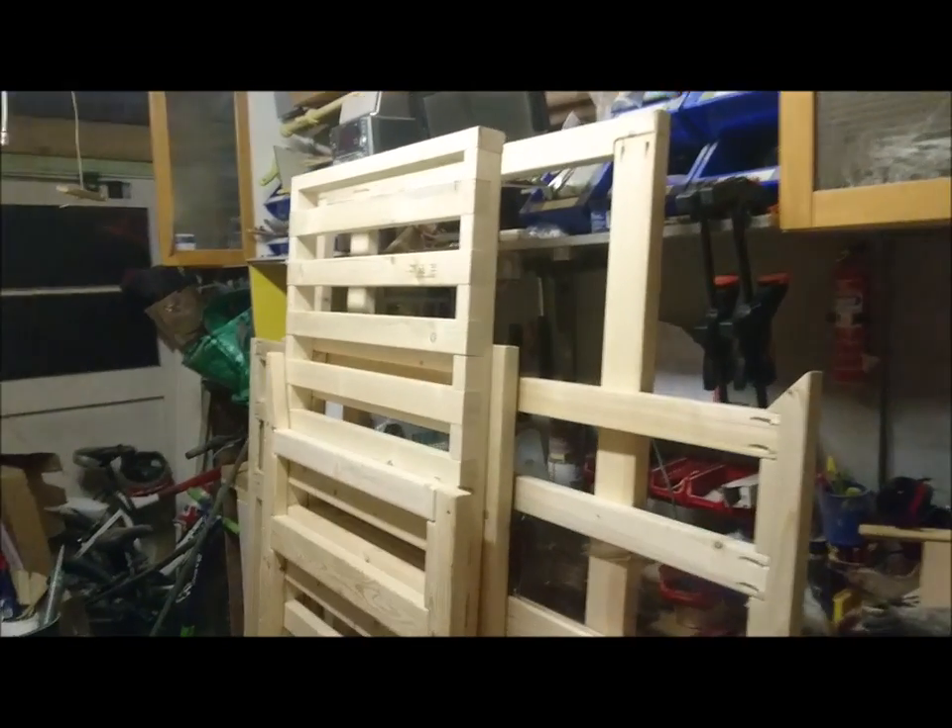All the frames are finished here. They are all glued up and screwed up.